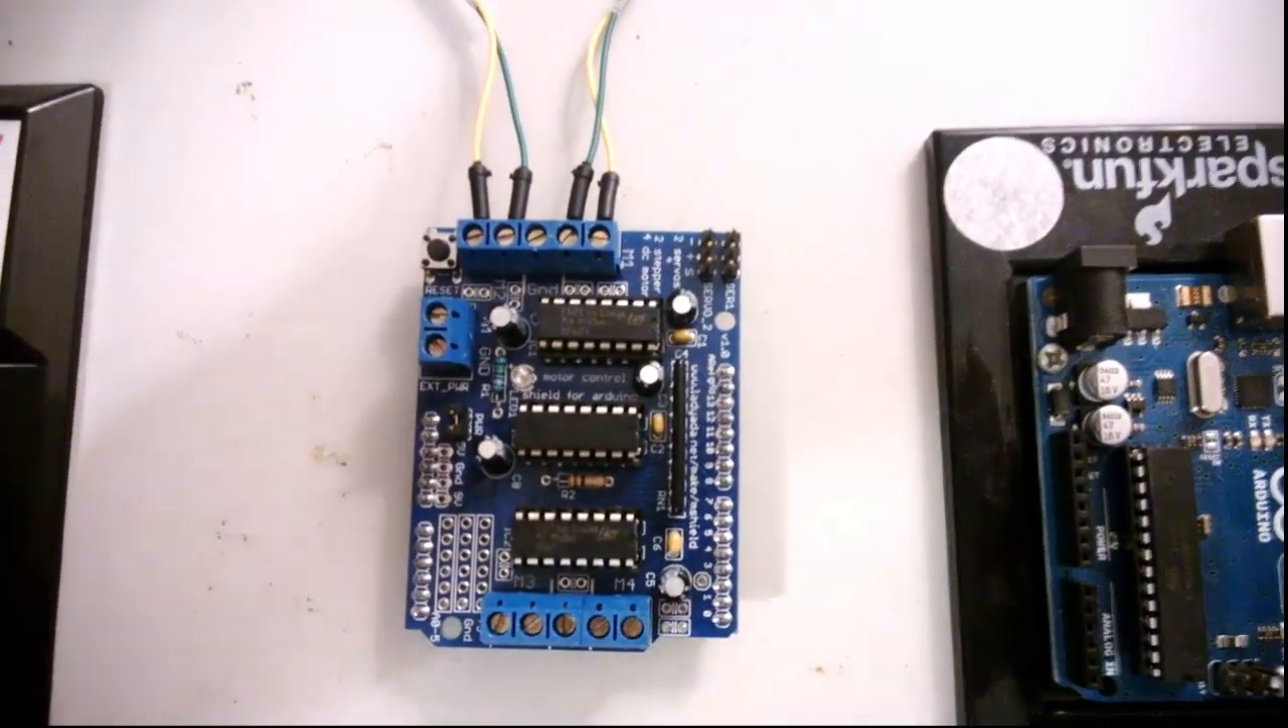And as you can see I have some wires already connected into it and I'll go over that in a few moments.